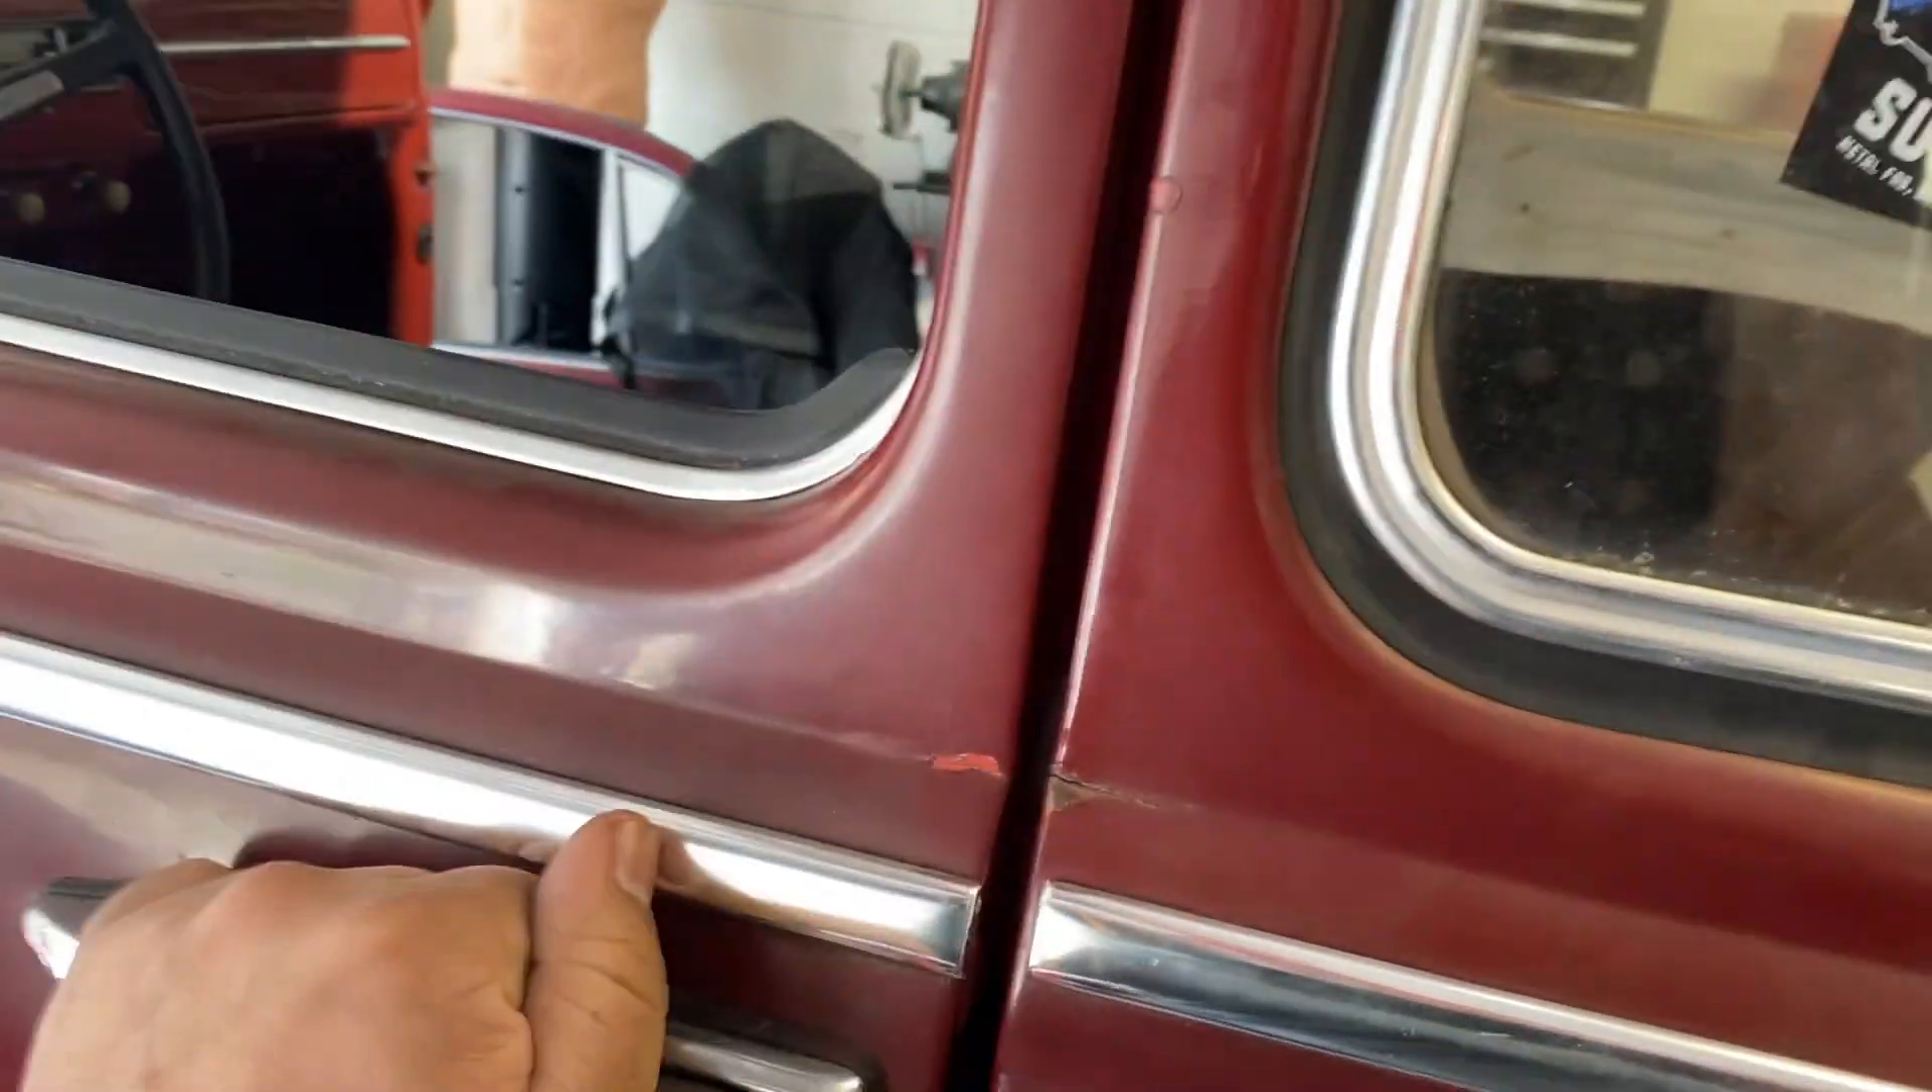I installed the door. Fits in pretty well.